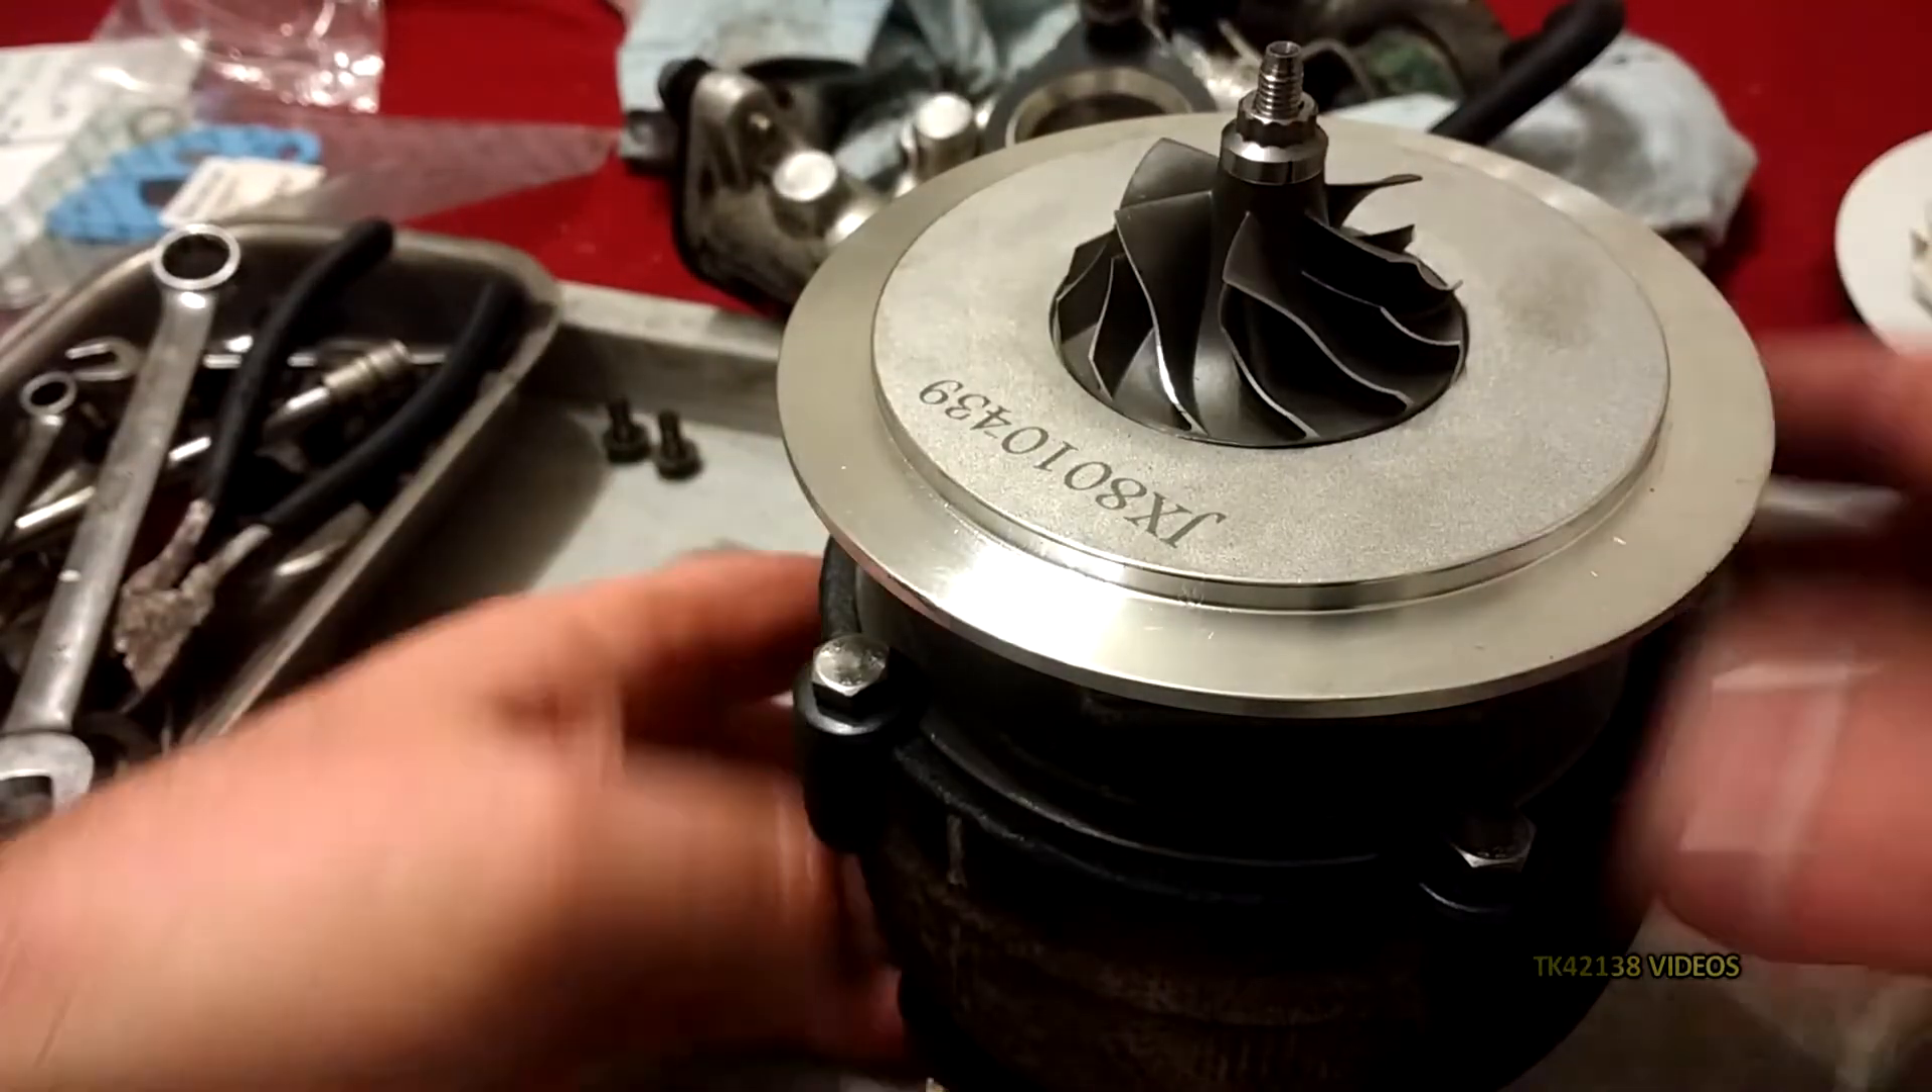That's the cartridge in place I've still got to put the compressor housing on.